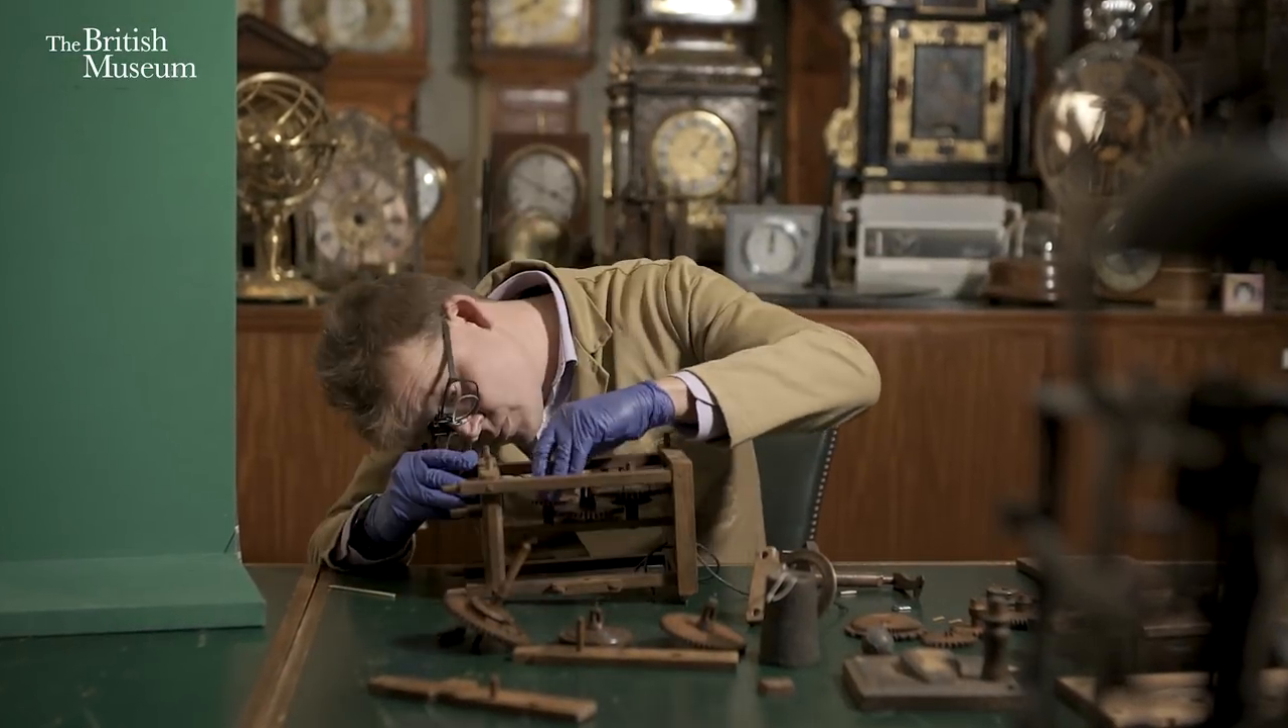Our clock is now in bits.